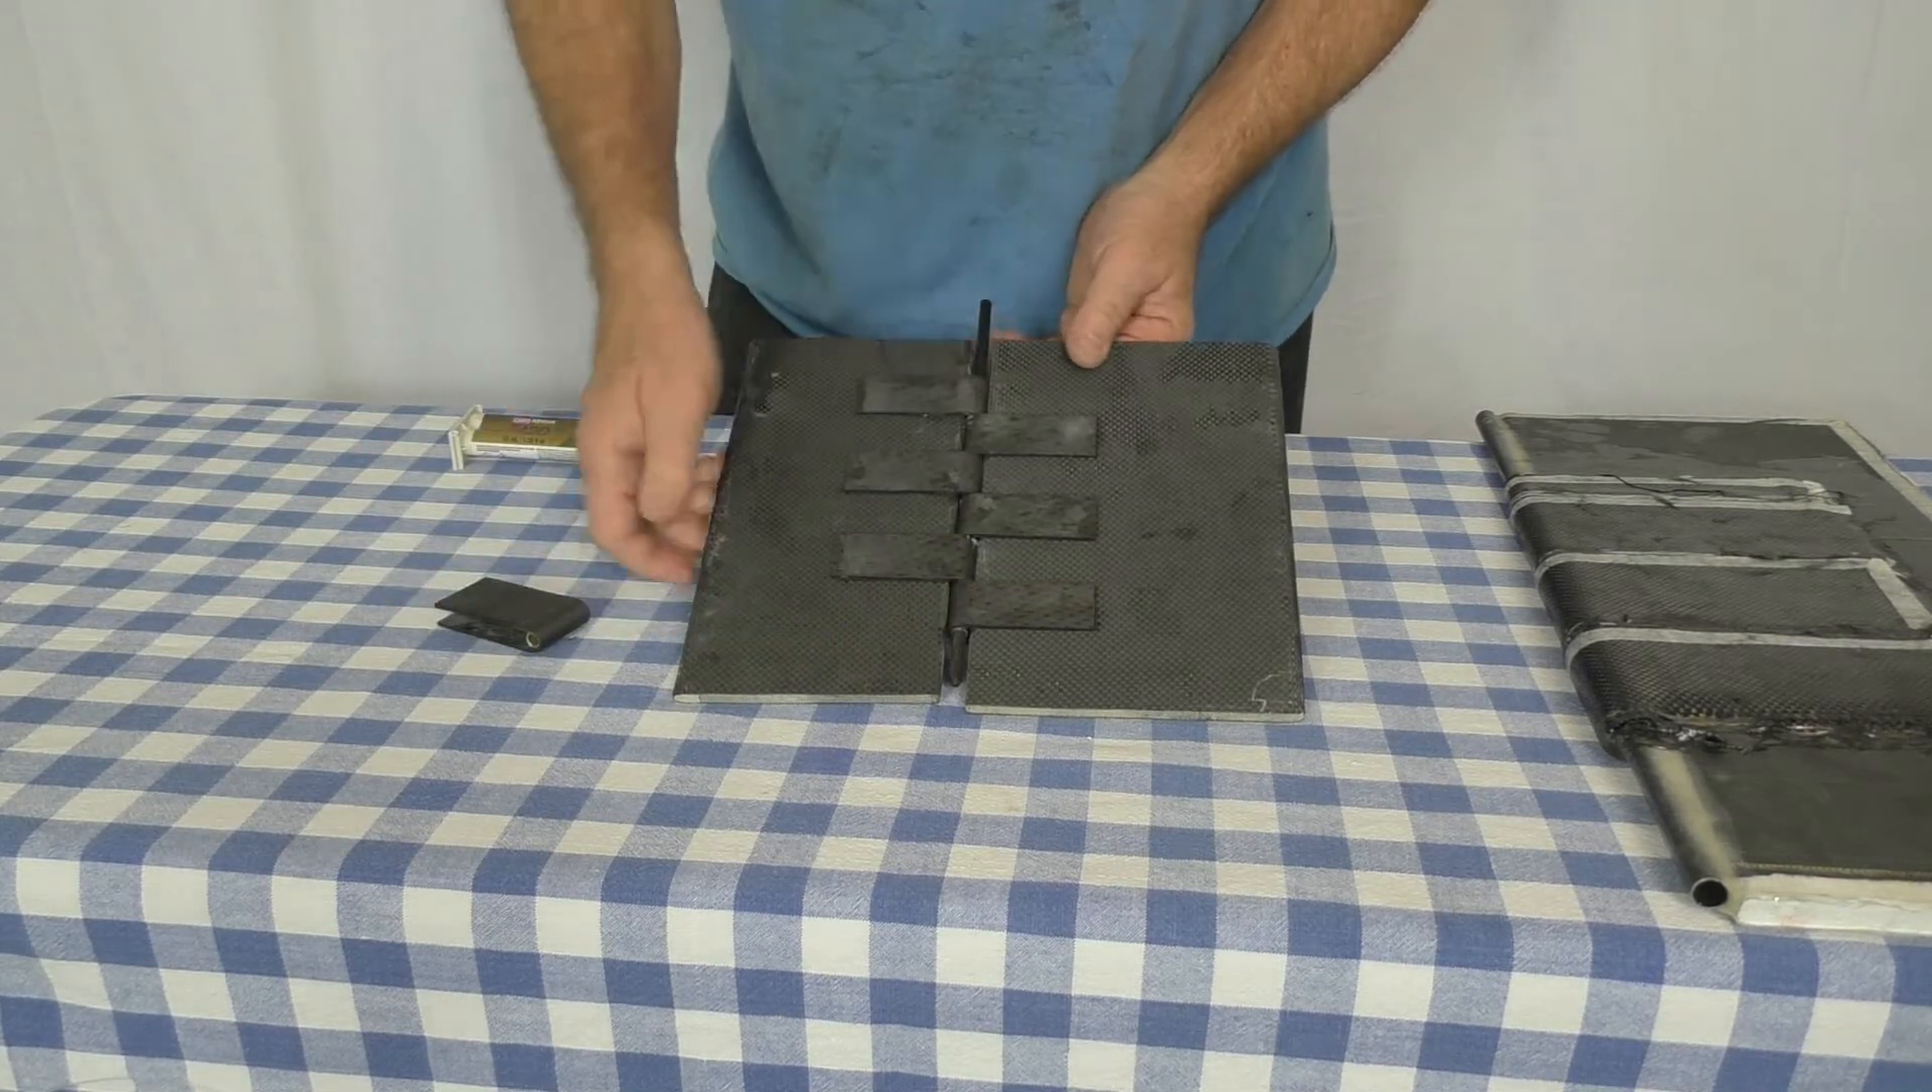So what I've done here is I've taken the lugs that I created, these carbon fiber lugs that have a brass tube in them for the pin, and I've bonded them to these carbon fiber panels.